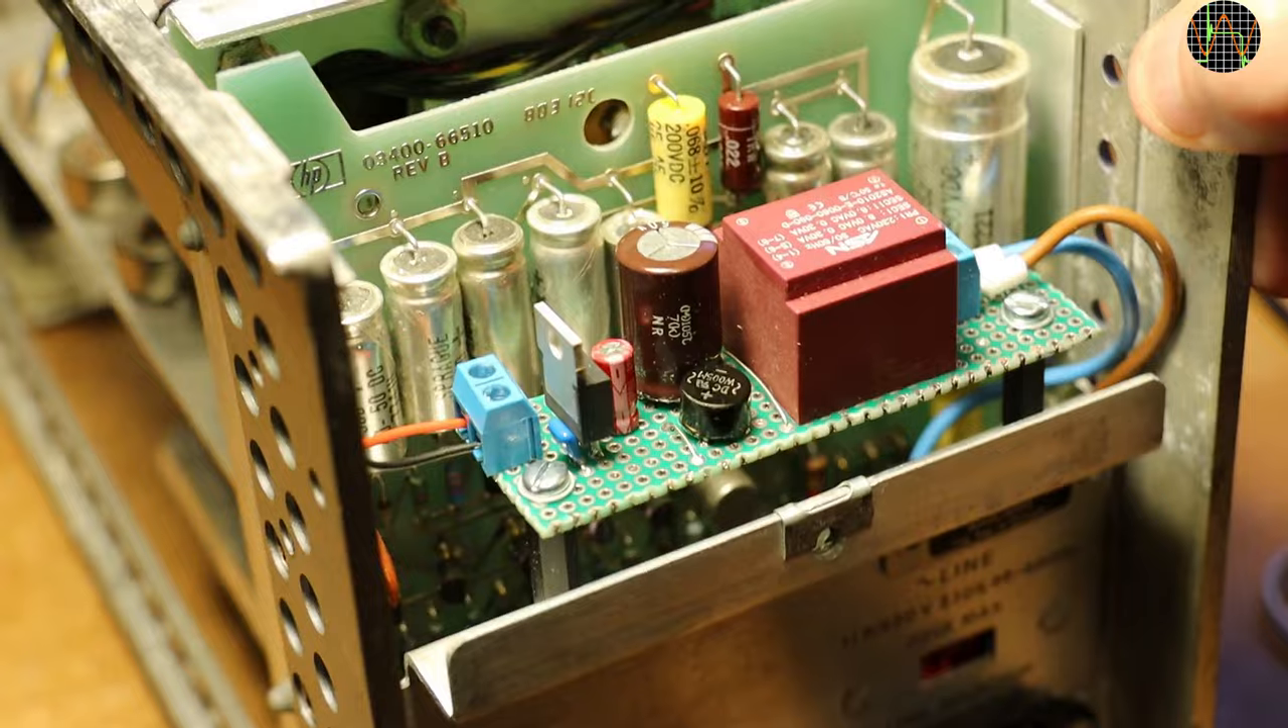The power supply is fully installed and wired up. It all fits very neatly in the space available.